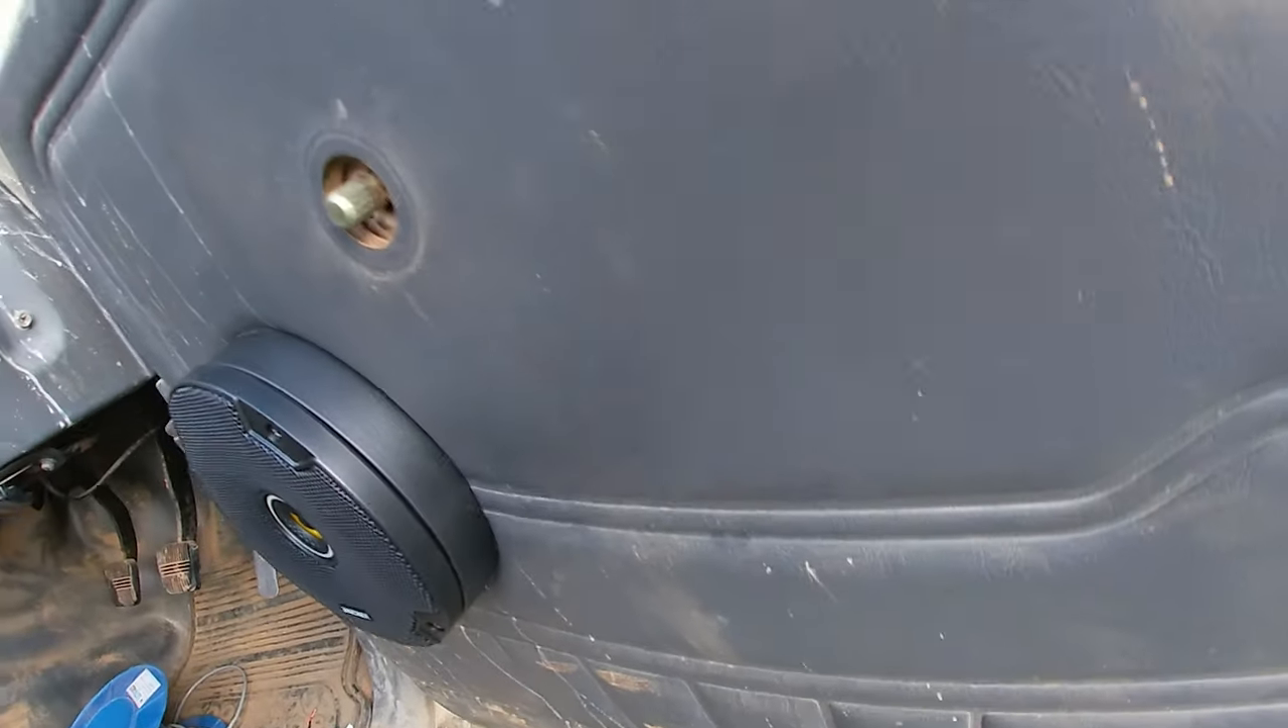Now those front speakers are all installed, they're looking pretty flashy and mint right in there, just sitting there.